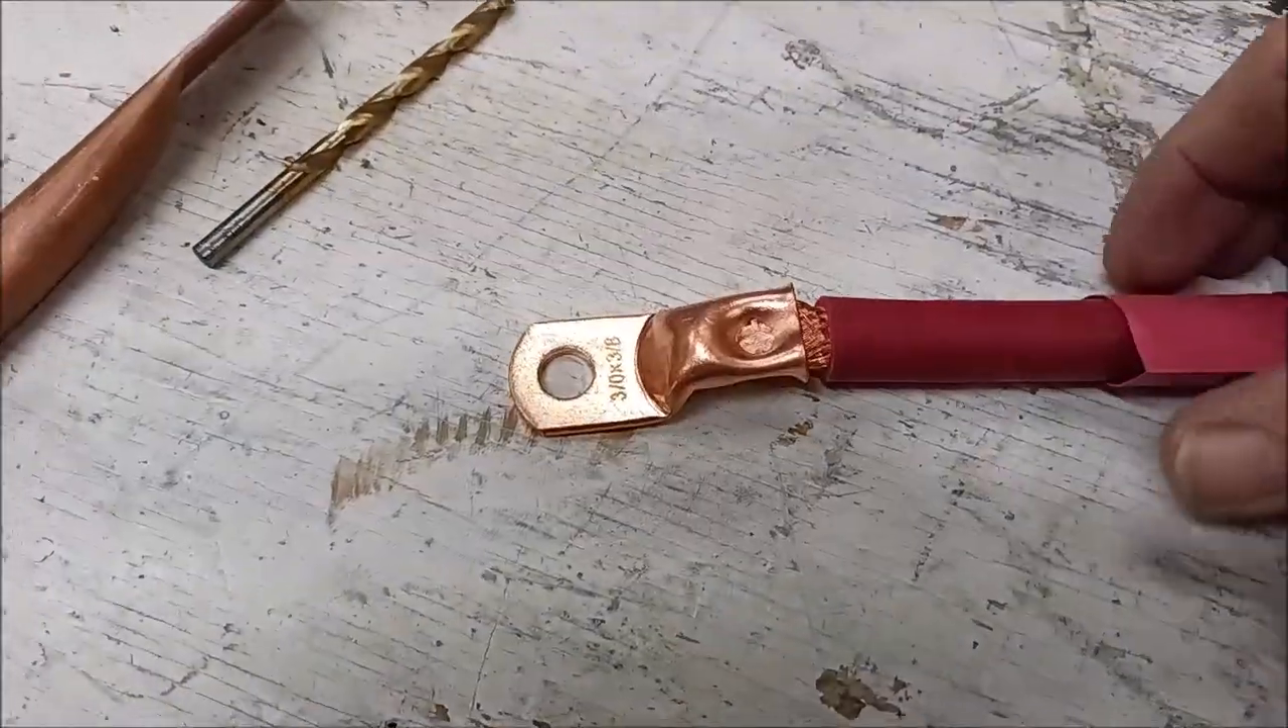You have a terminal that is now fully crimped.